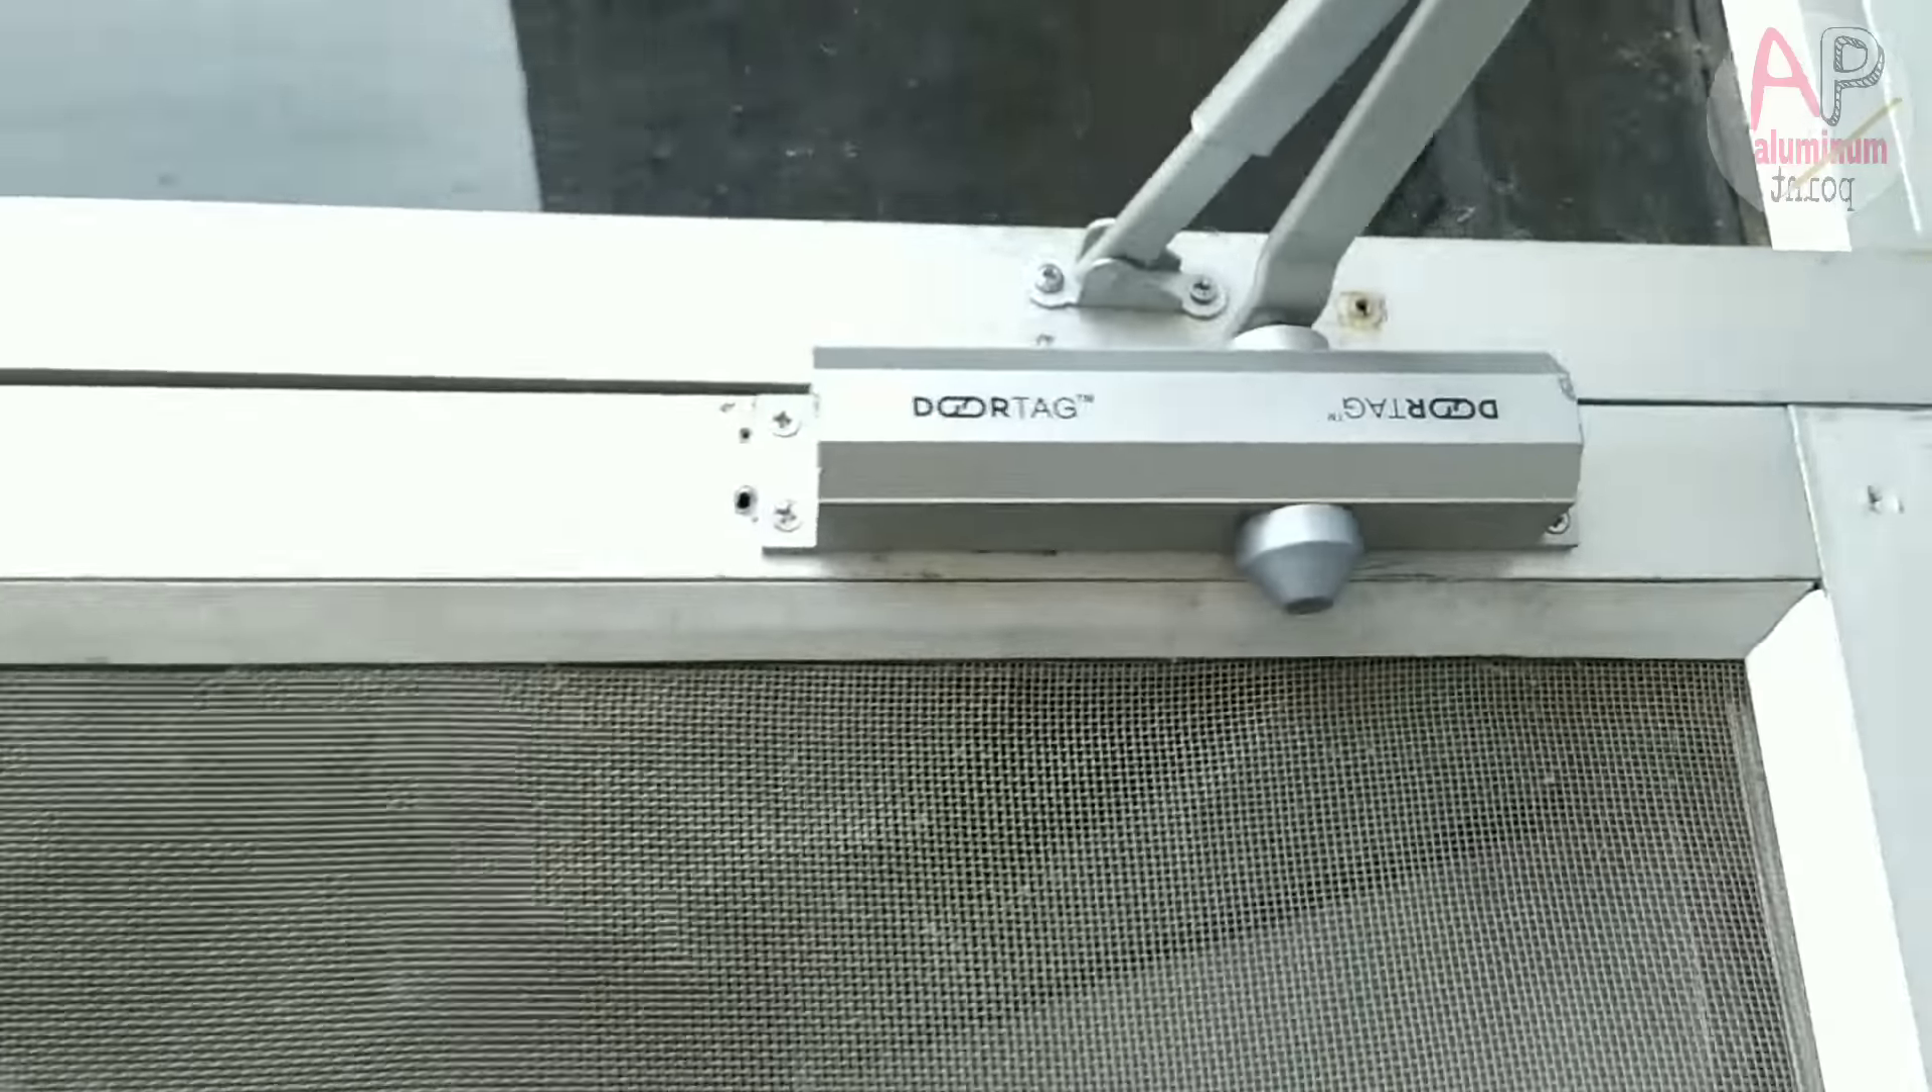हमने डूर क्लोजर लगा दिया है।